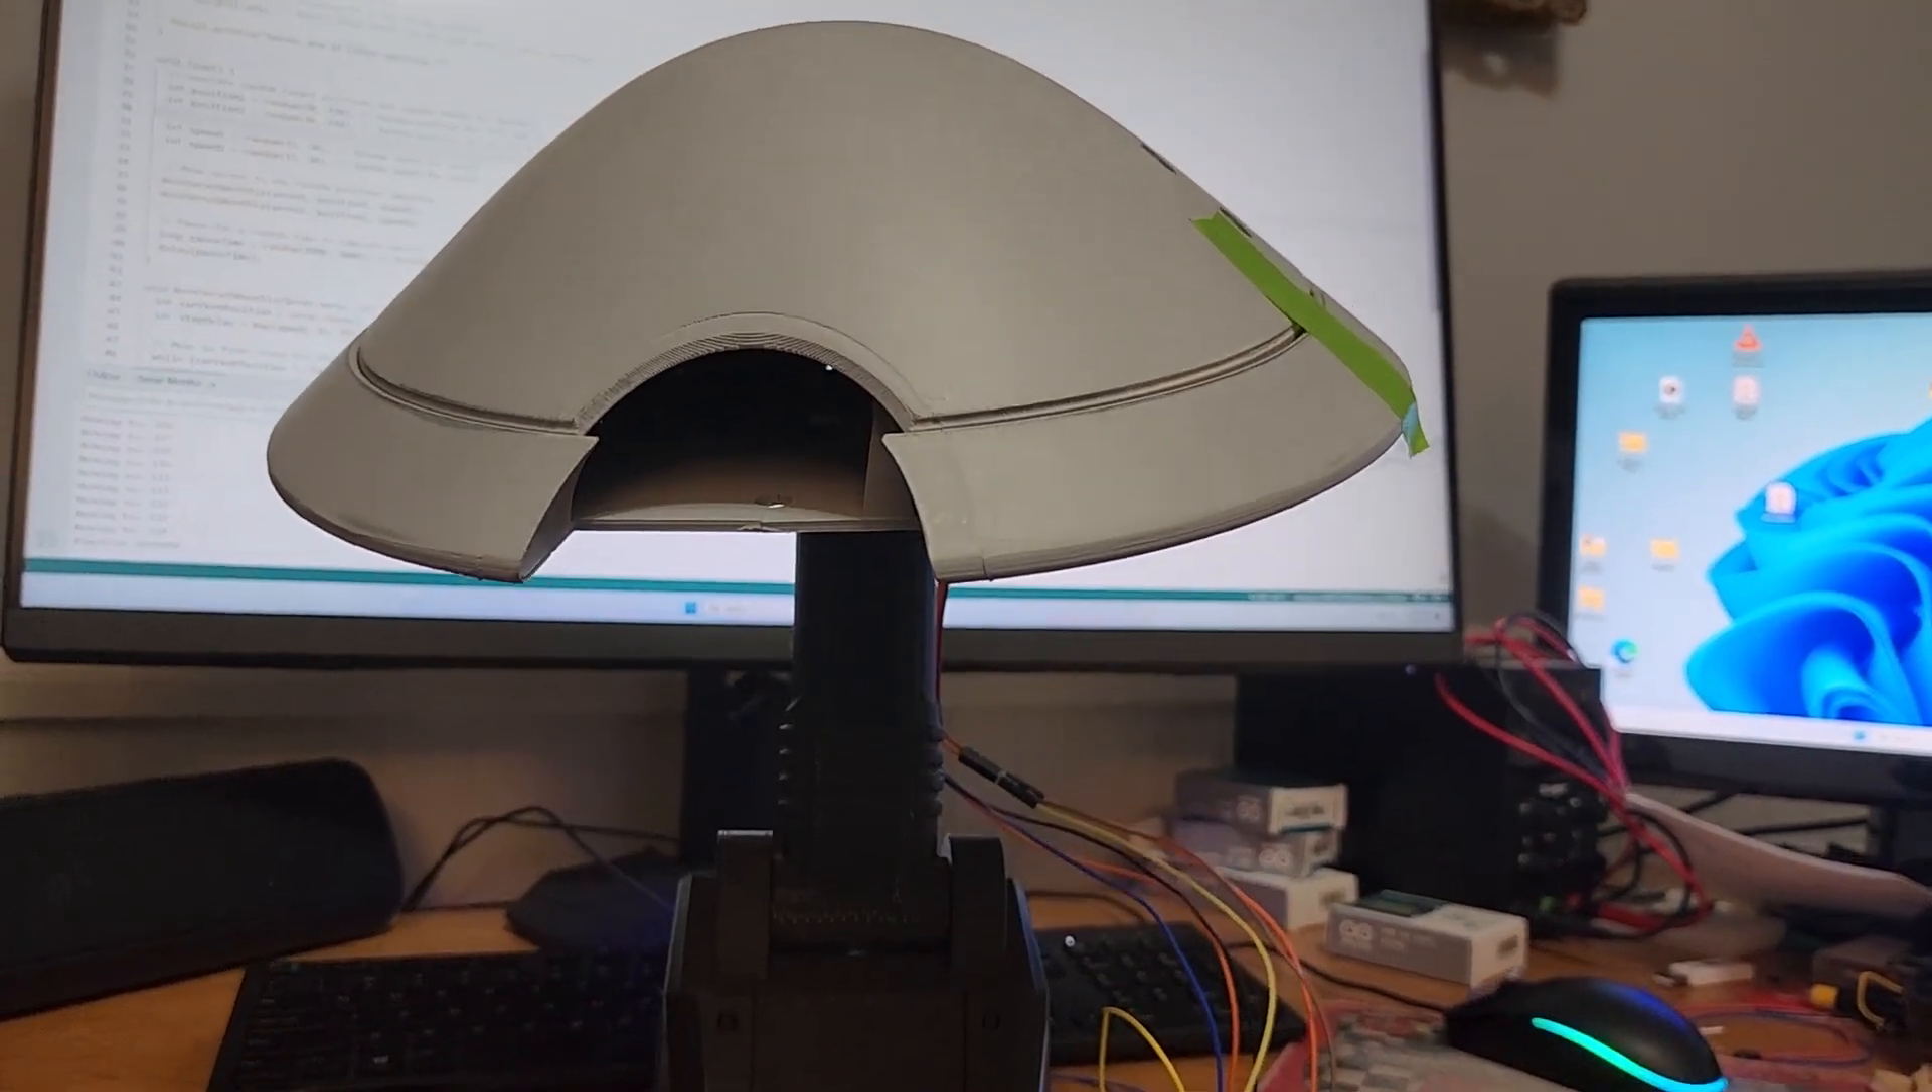So here's a look at the droid with the top of the head on and that helps out with the bounce a little bit.